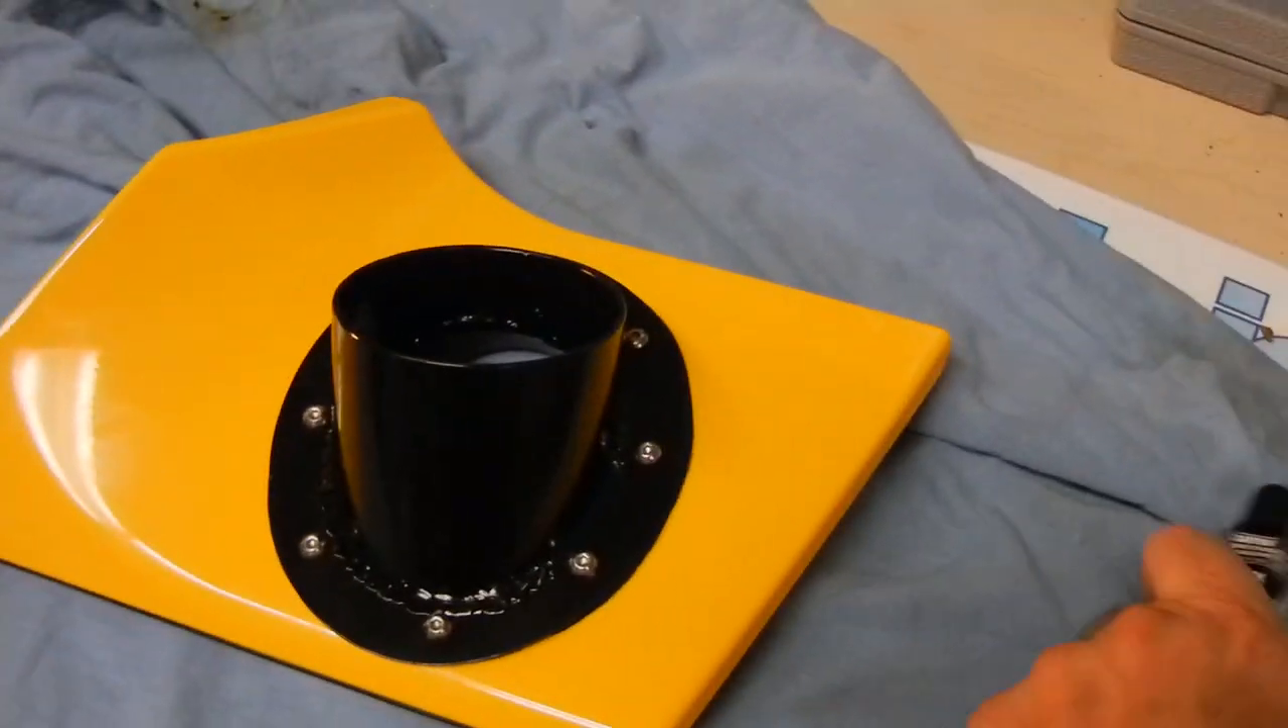Okay, I just finished mounting the flange on the cowl.